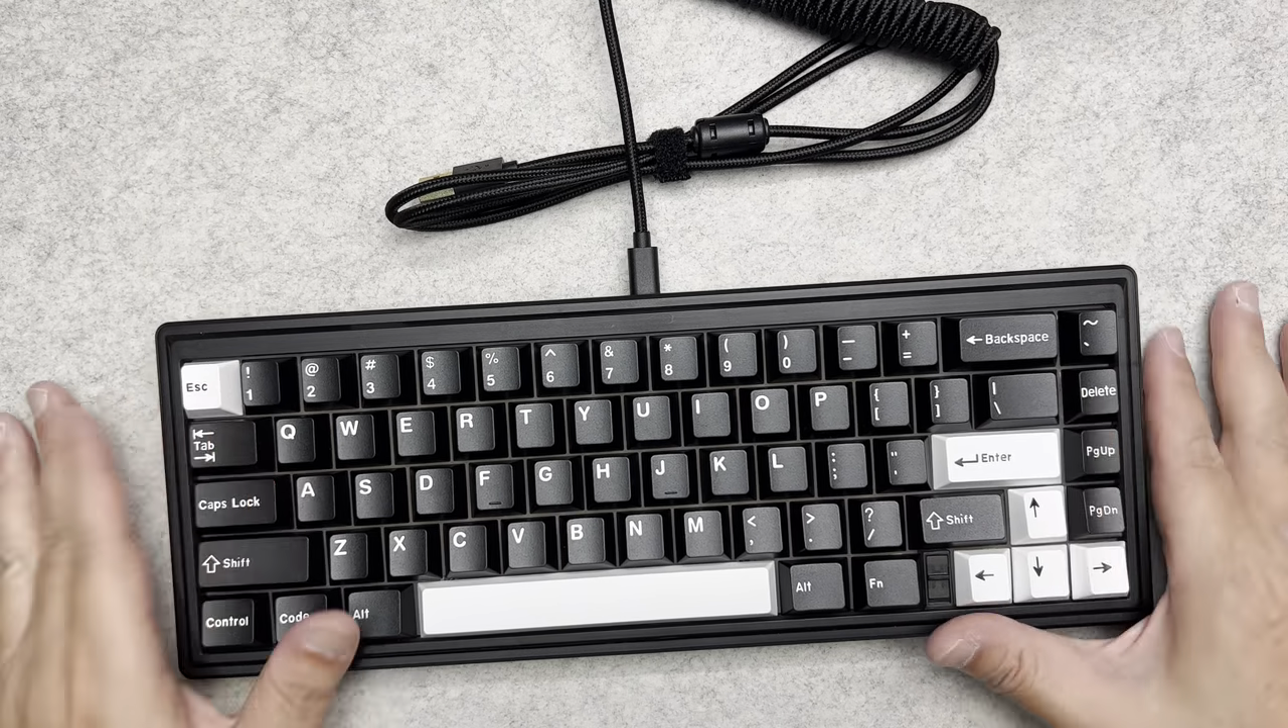Okay, guys, so I have installed all the keycaps, and this looks so nice.